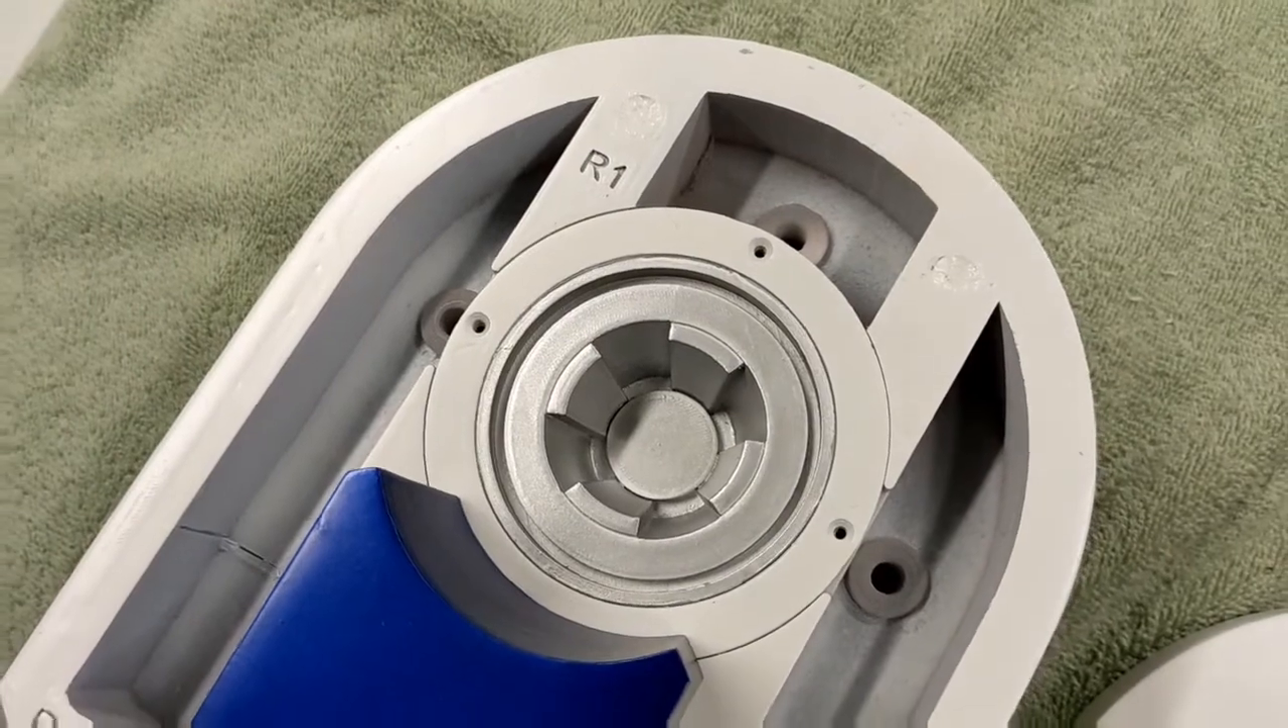I have yet to screw this center hub in place.